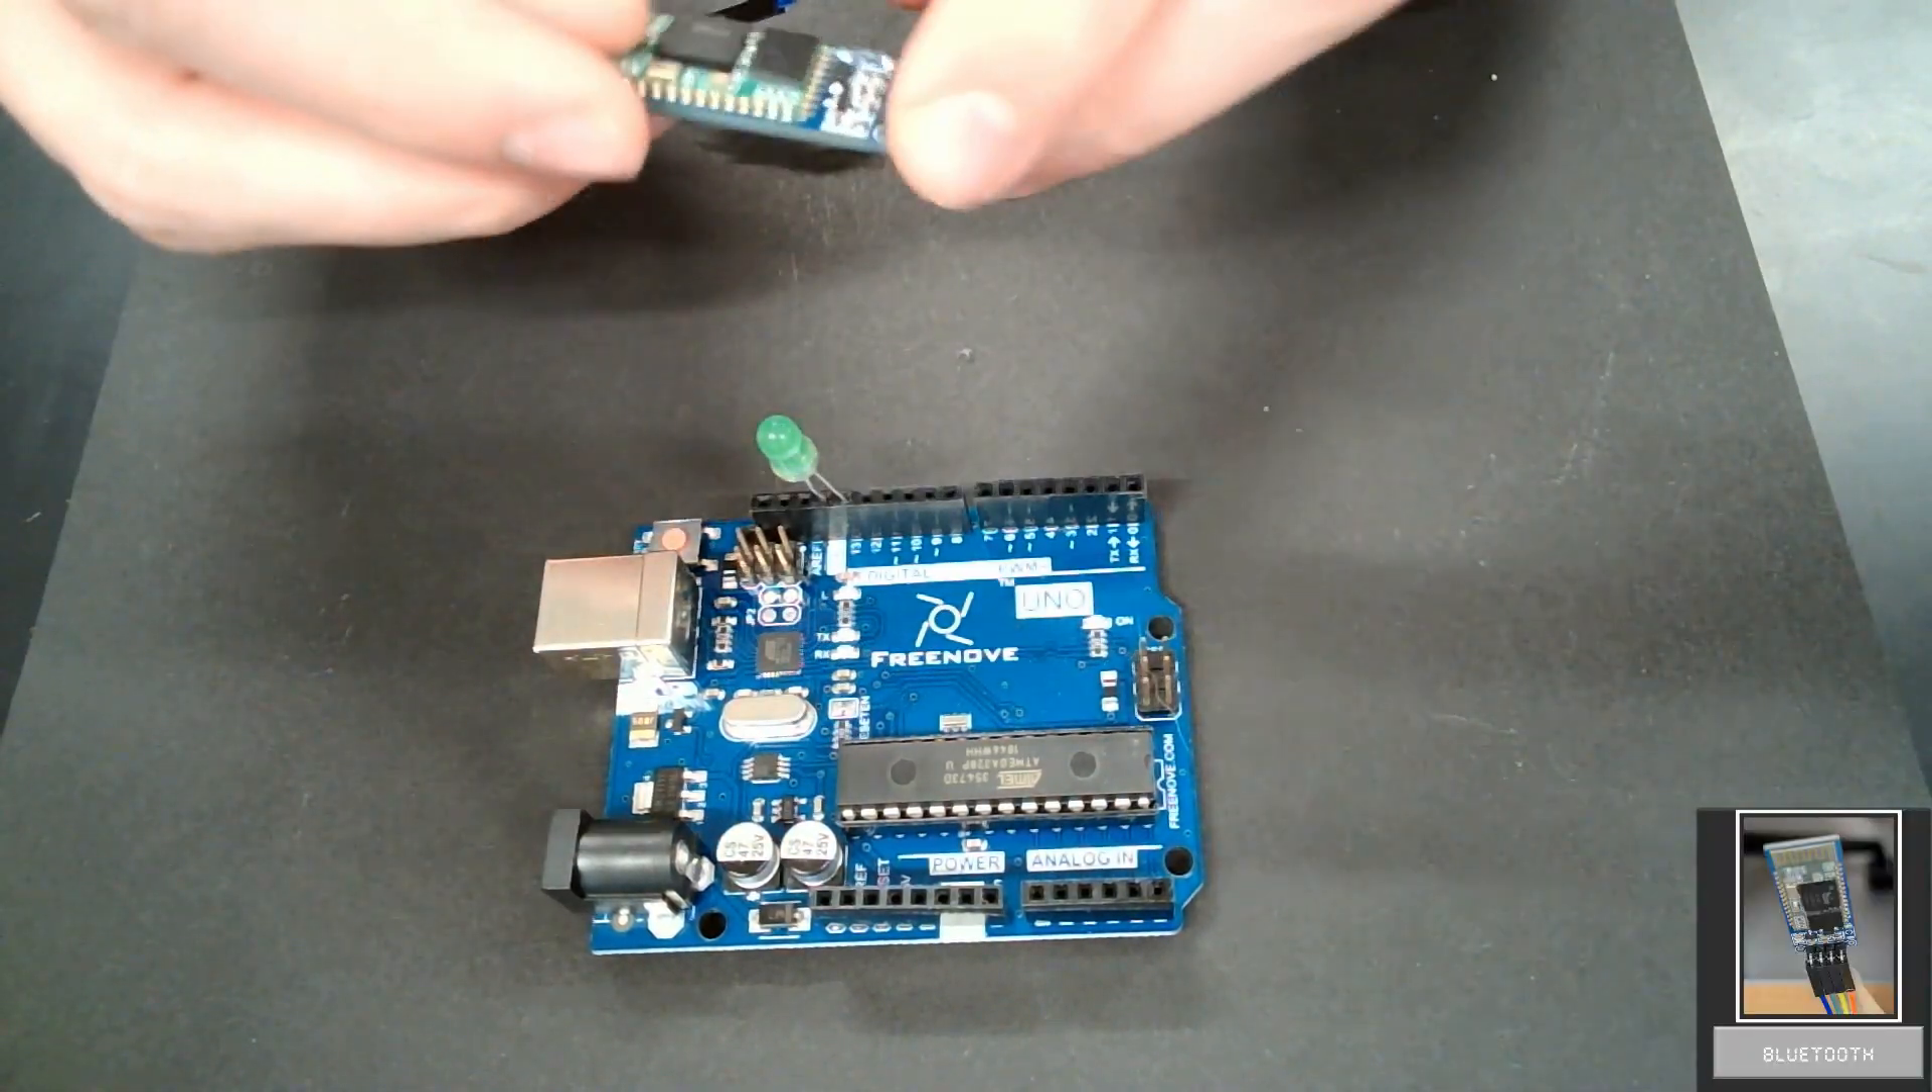So, there's your LED plugged in.